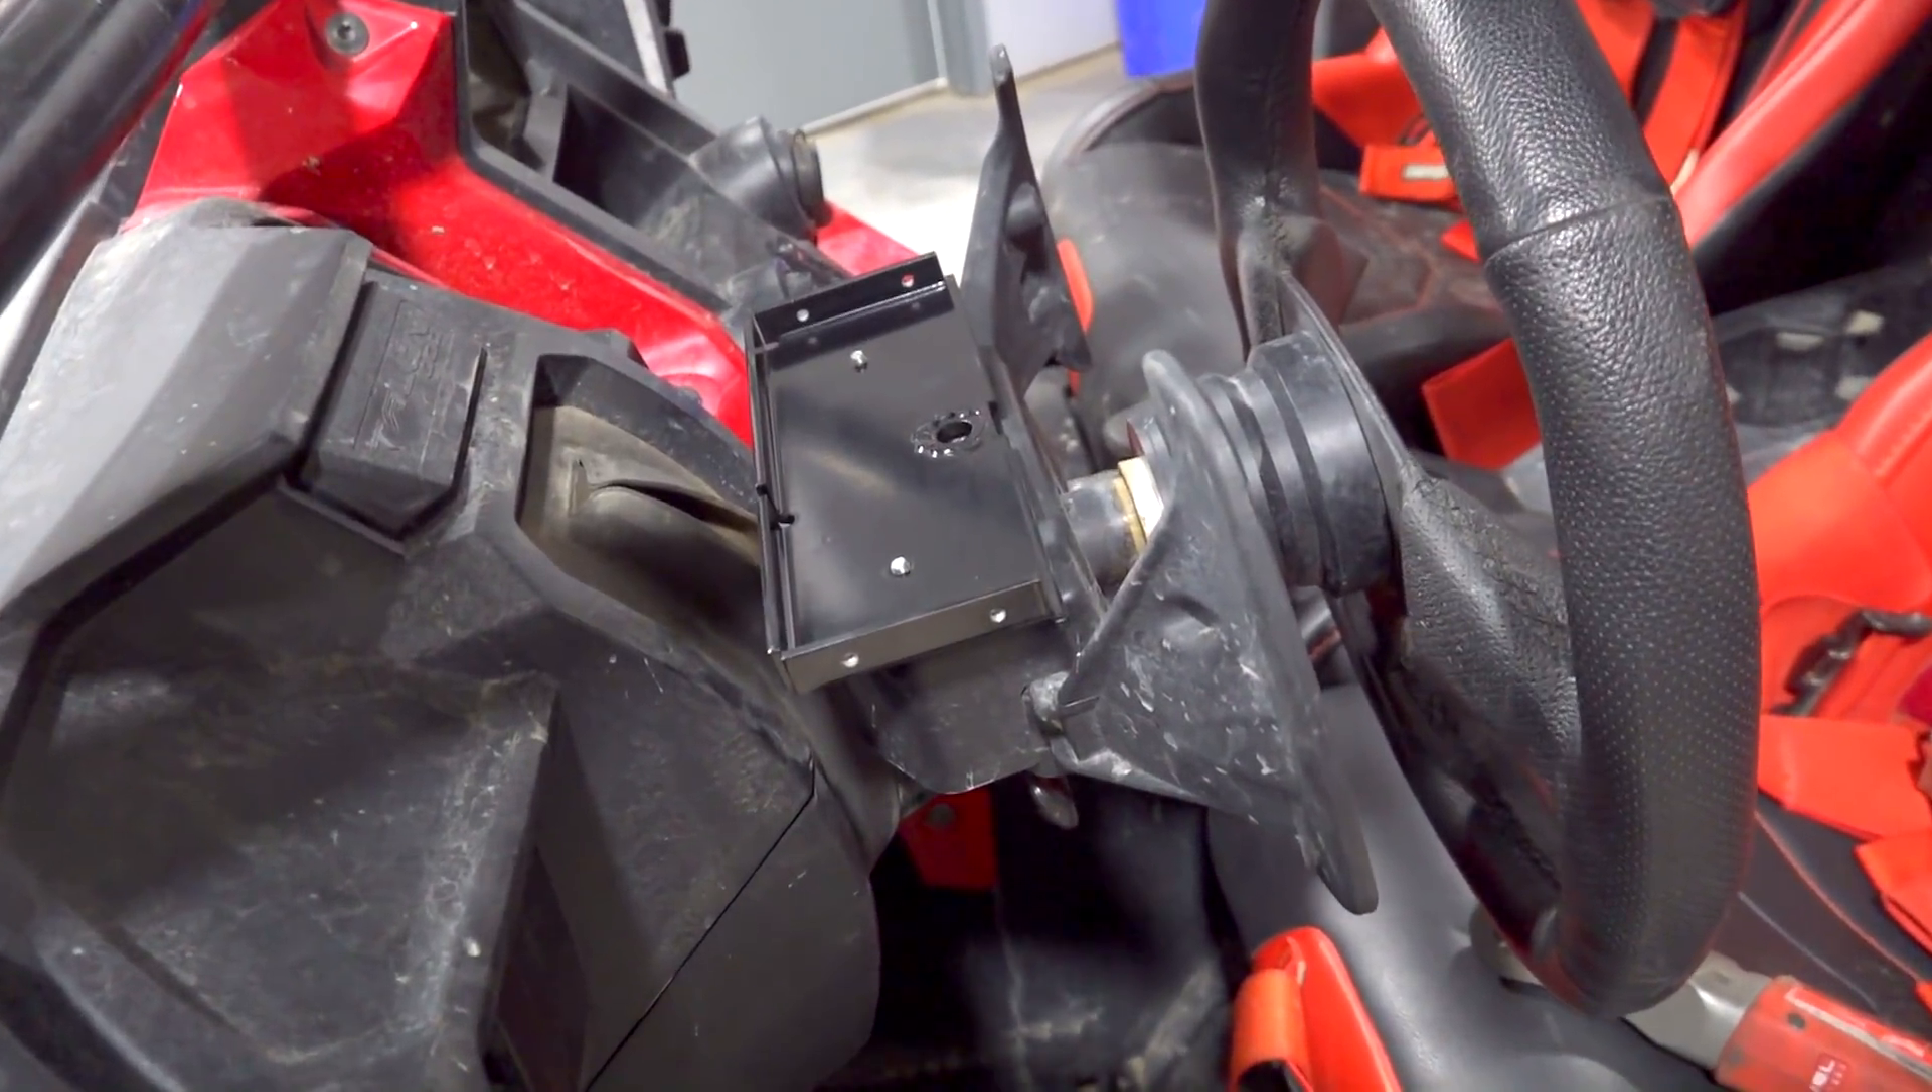All right, we've got the base plate installed on the steering column.